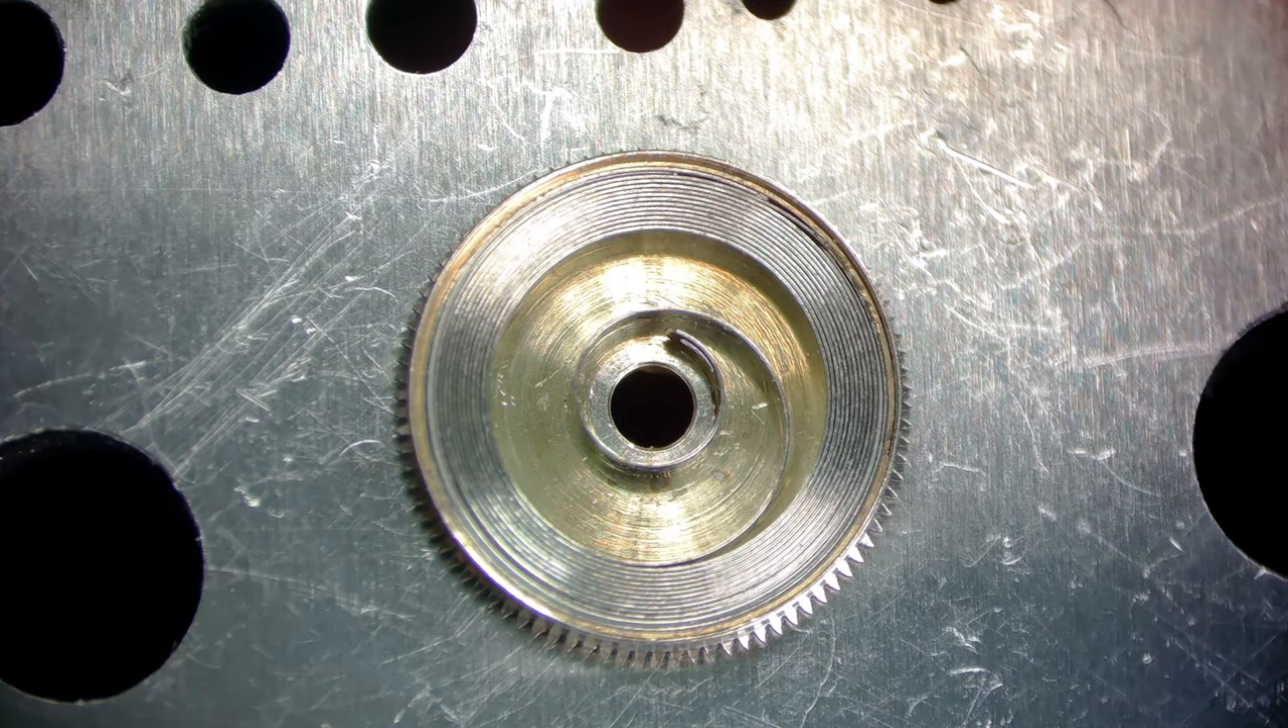That center coil is just dead center that's looking perfect.